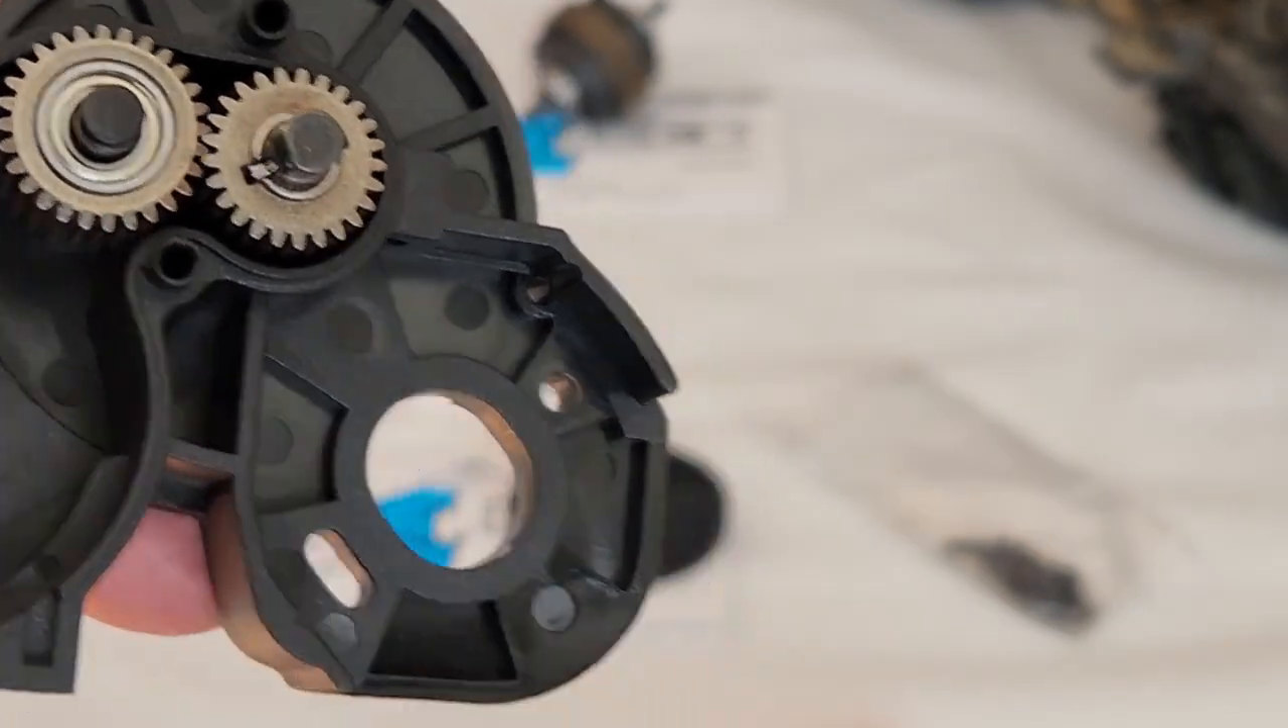Those two gears are nice and meshed everything is sitting correctly on this side.